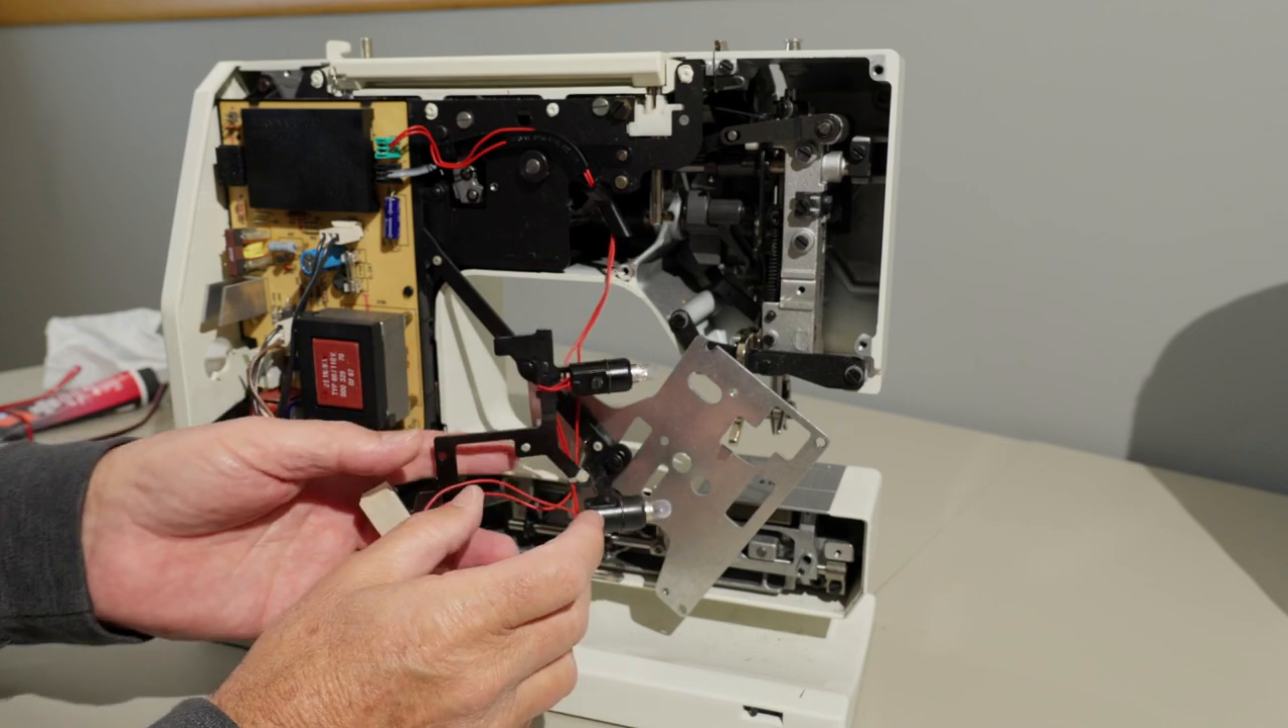I removed this back aluminum plate, which allows you to get in here and see what's going on much easier.